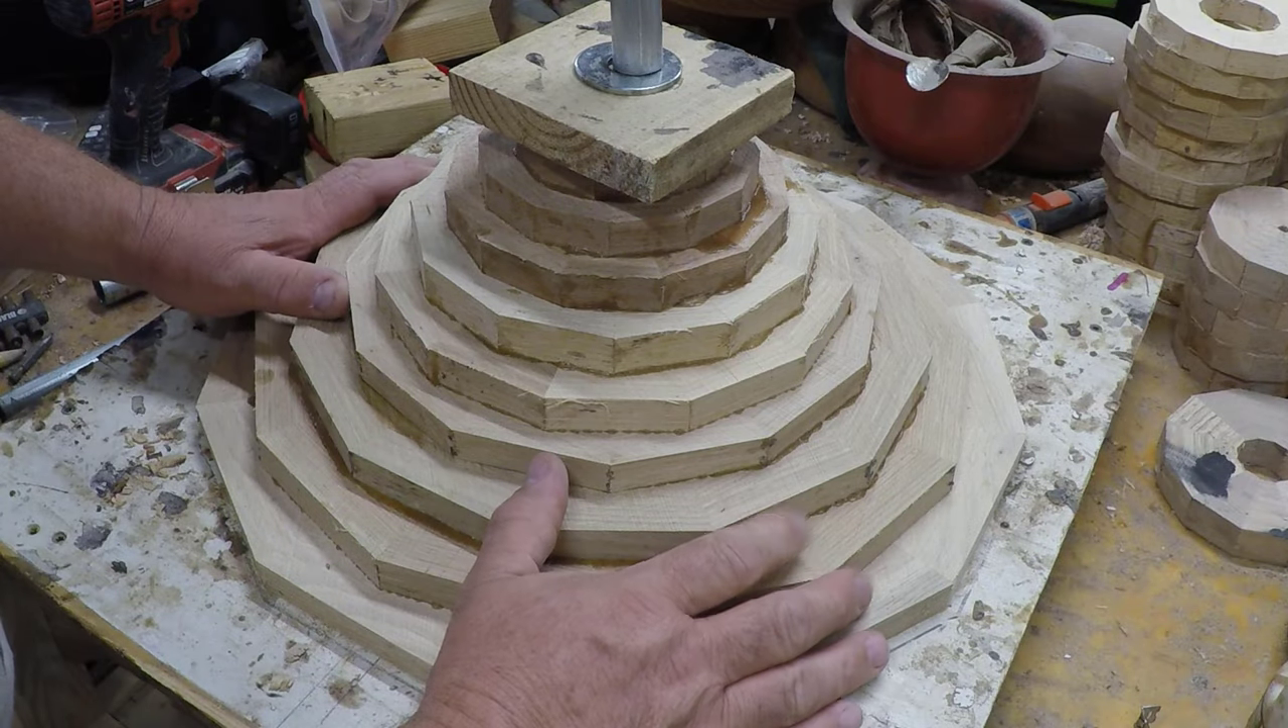Okay, so I glued up the top, all the rings for my owl house.